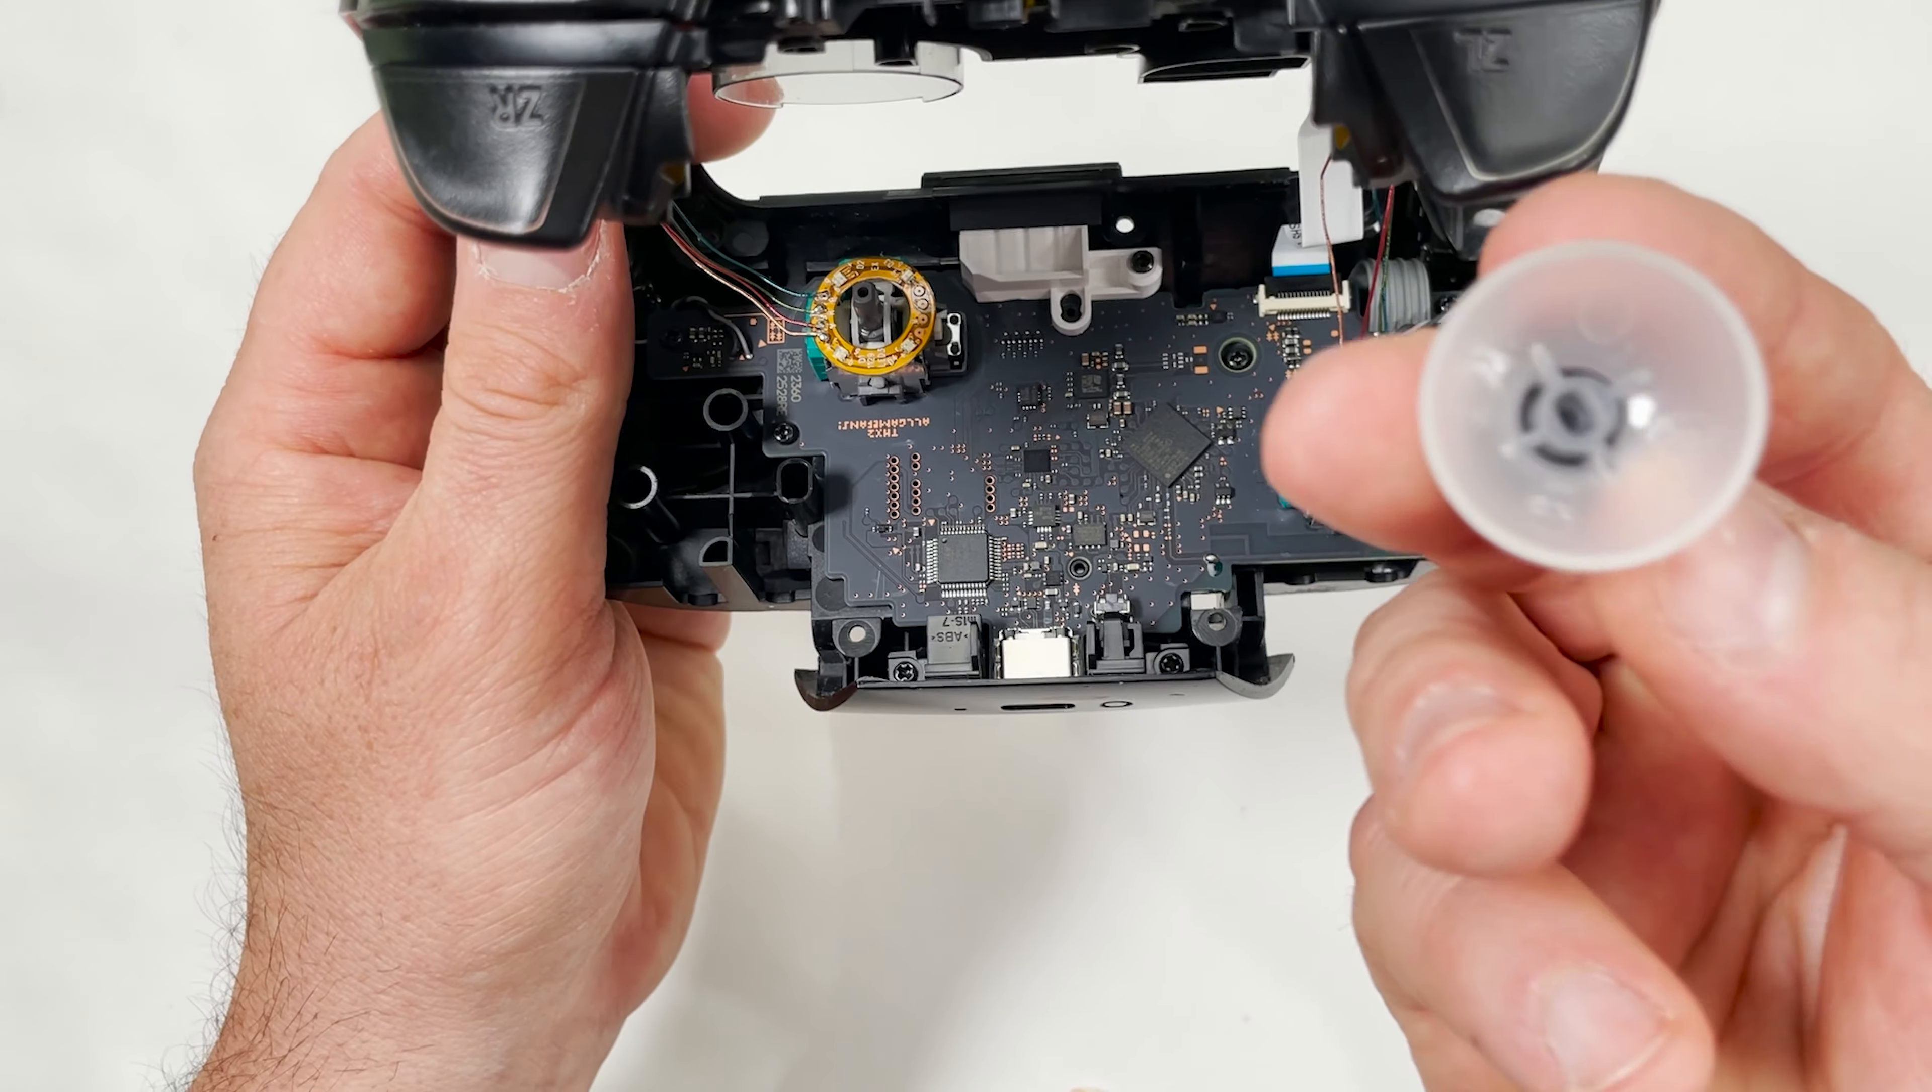With the LED panel on I can now place on the joystick base.